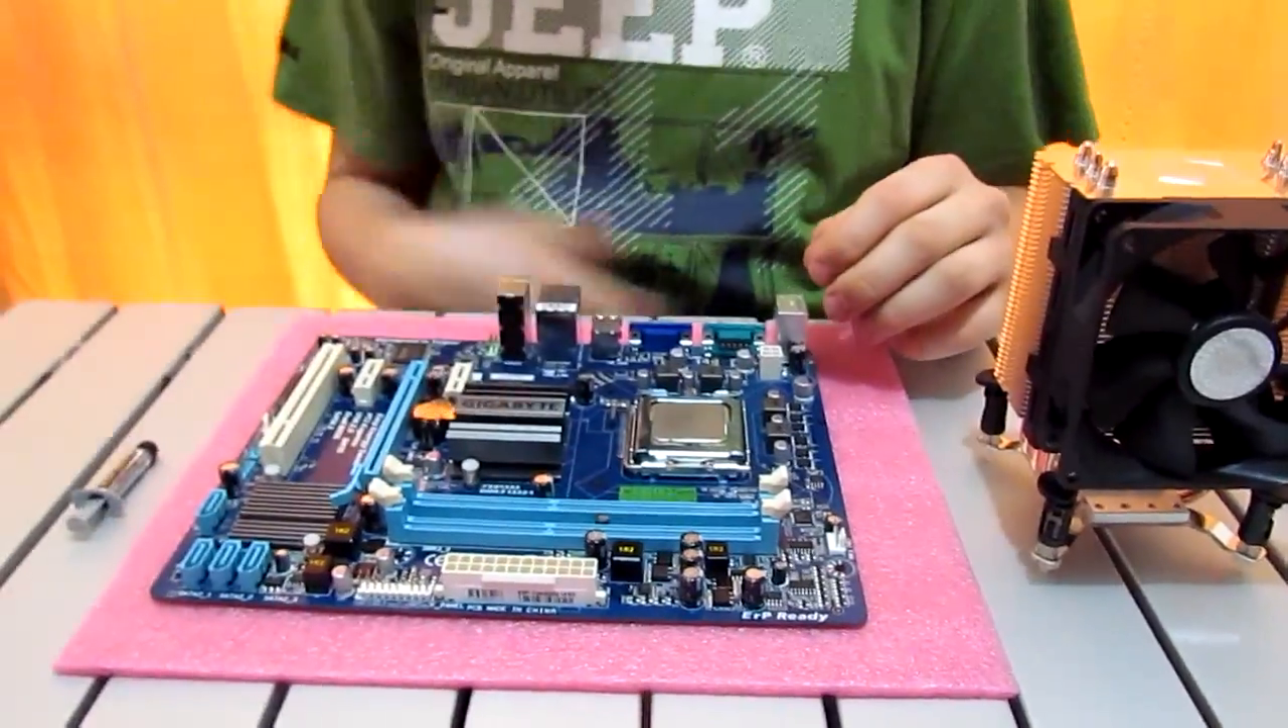Now our CPU is in place.